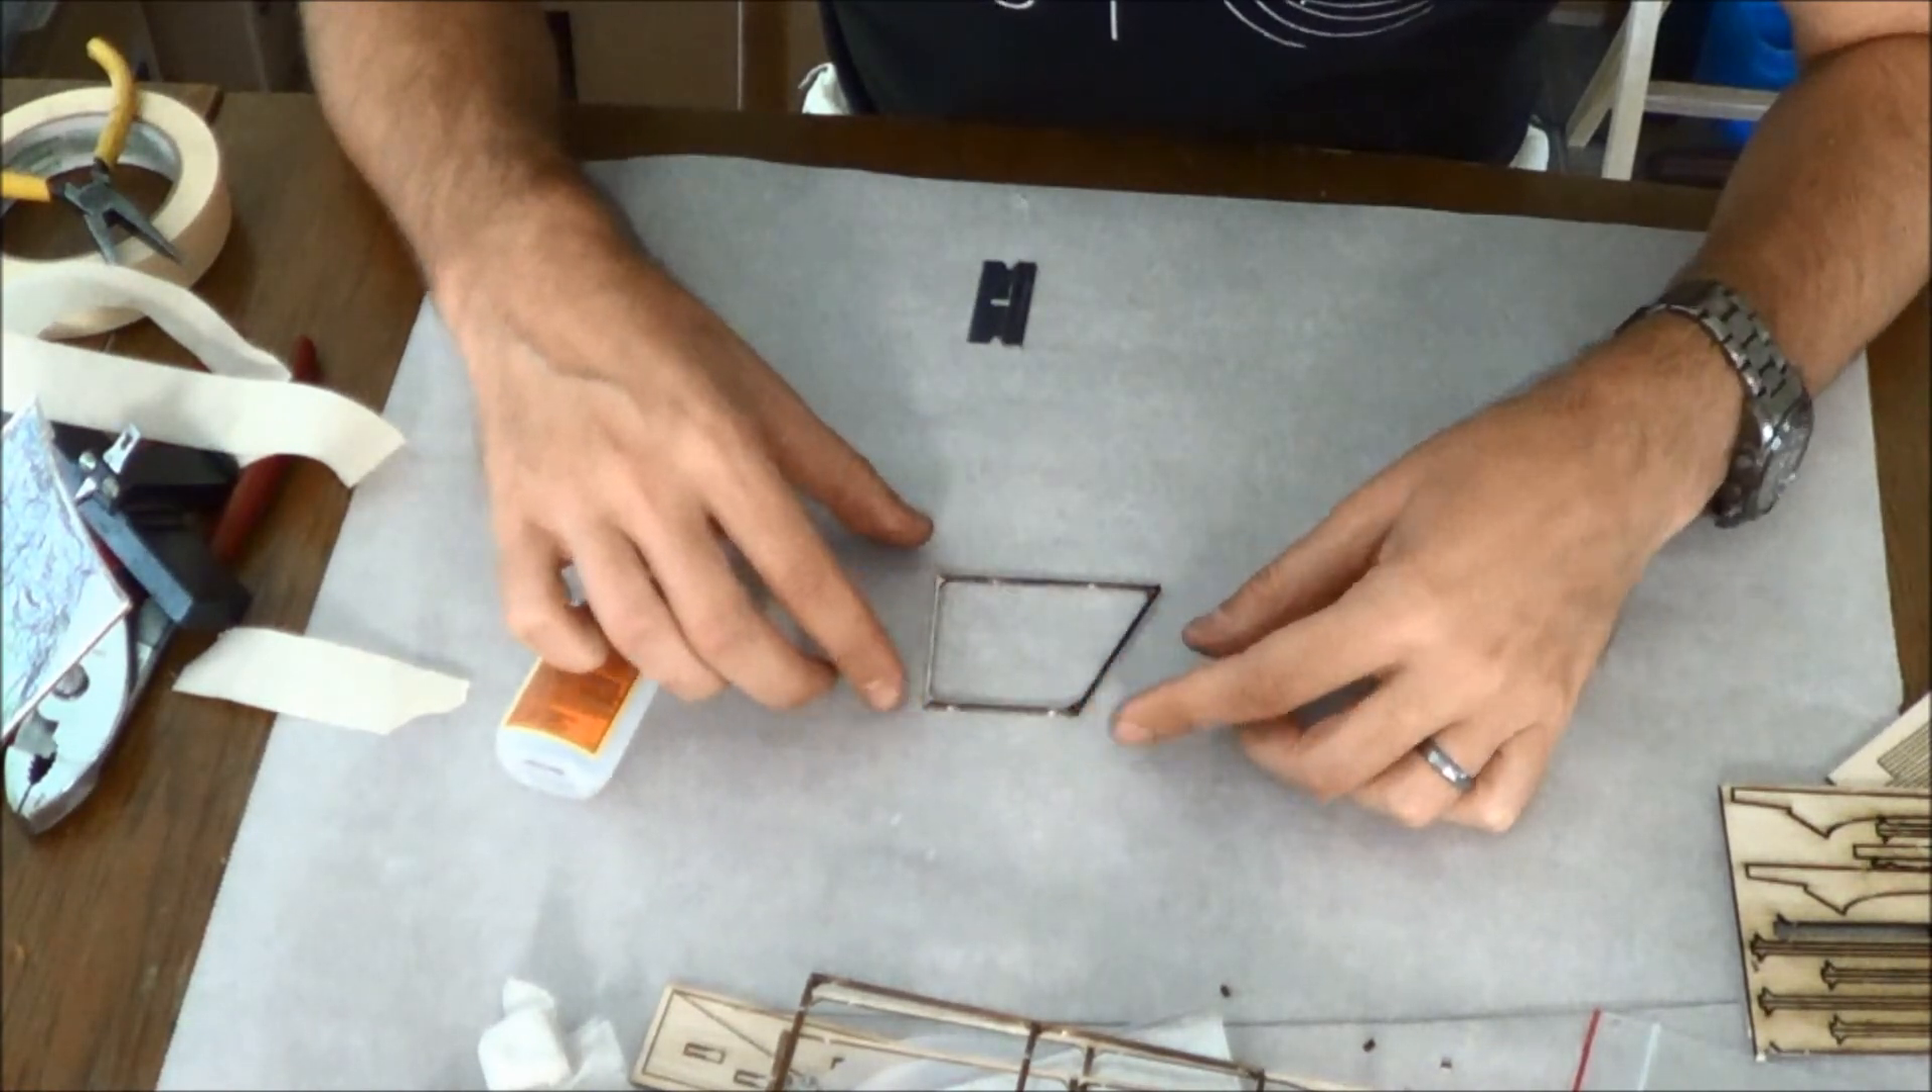There we have a completed rudder.